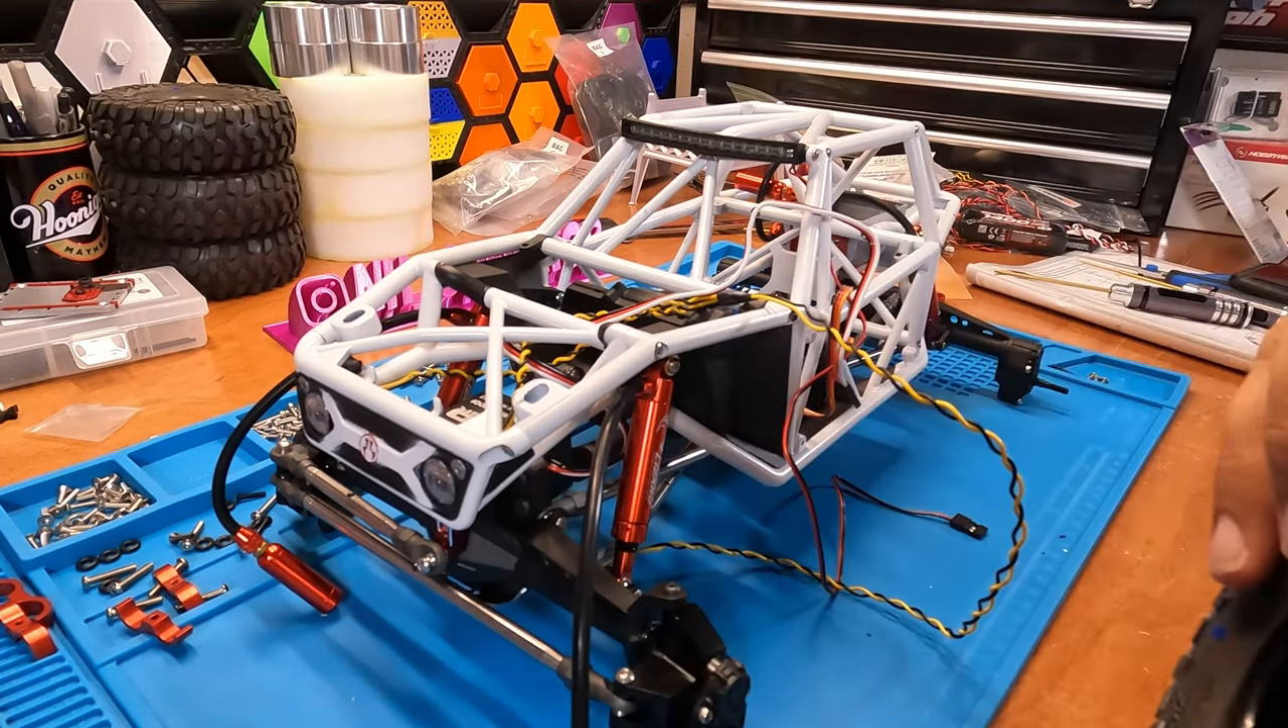I don't have the big heavy wheels on yet.